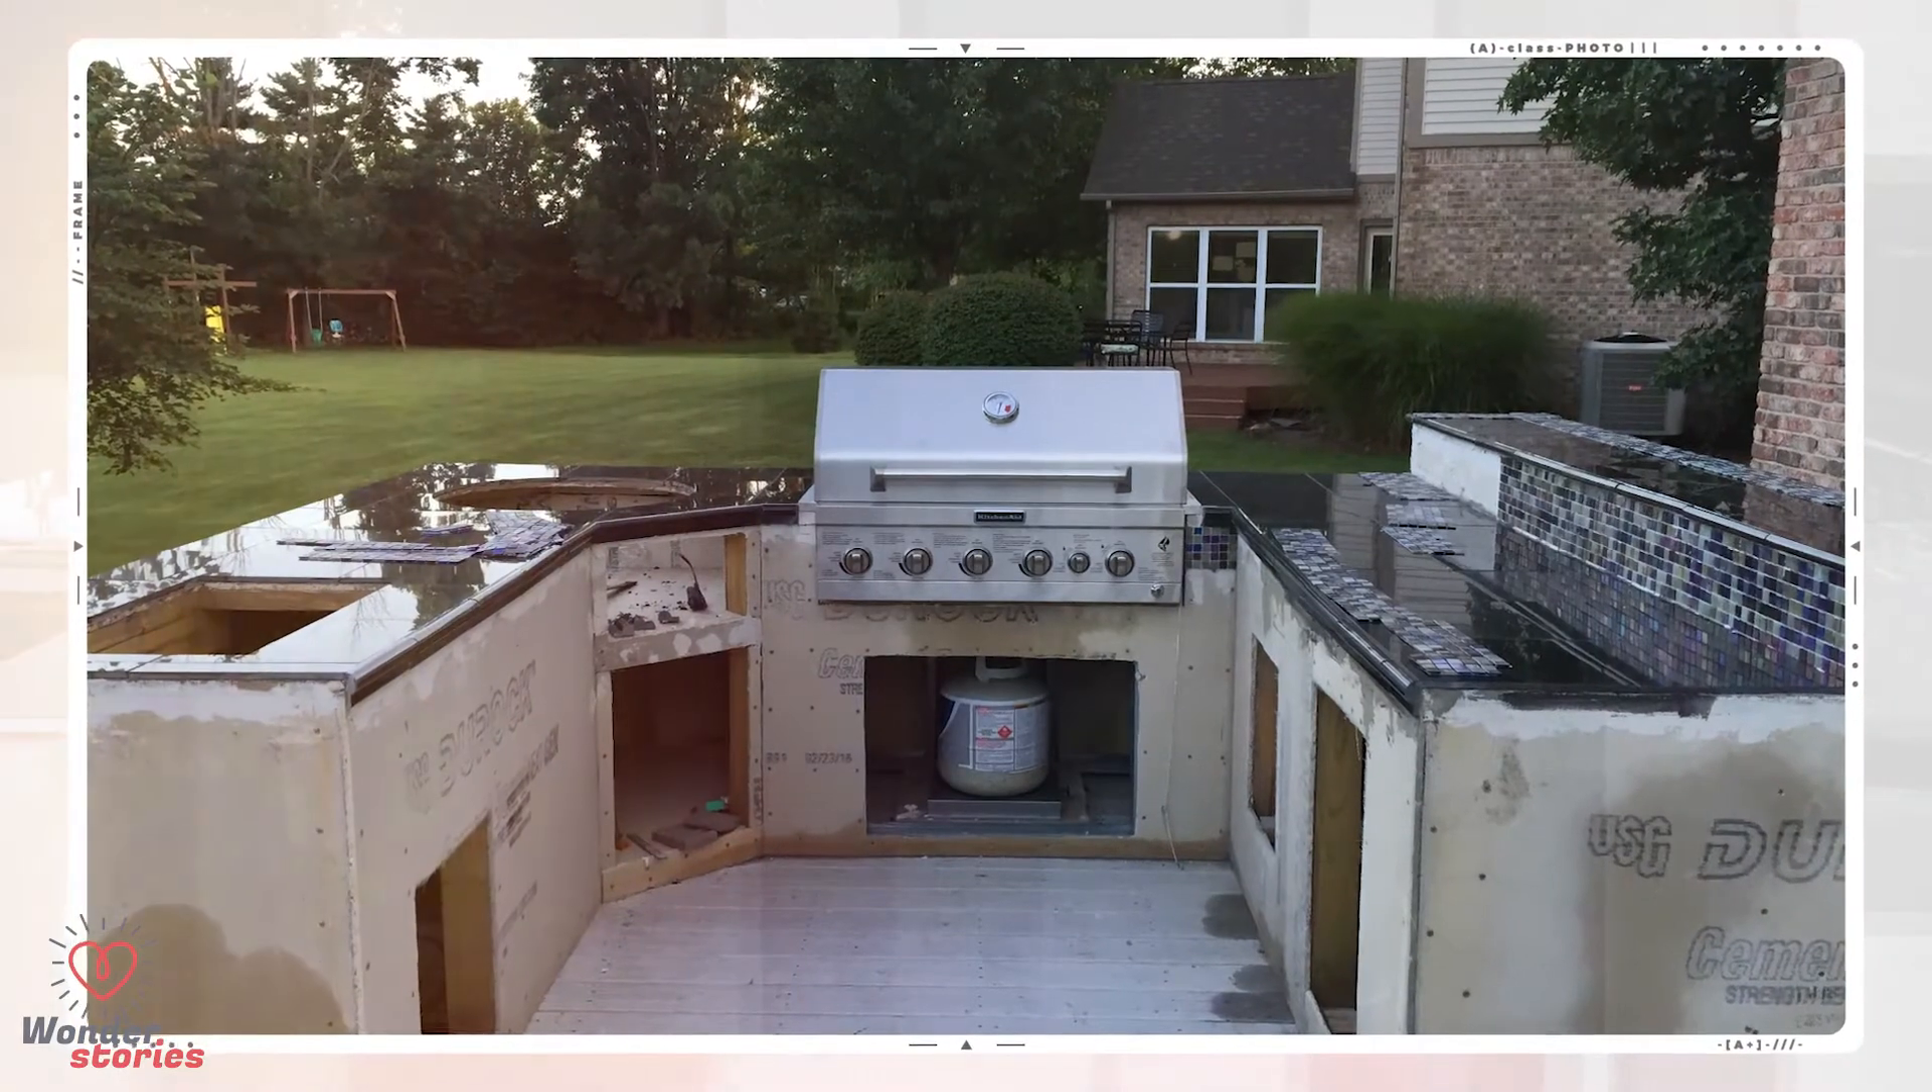His measurements were precise and the four burner grill fits like a glove.